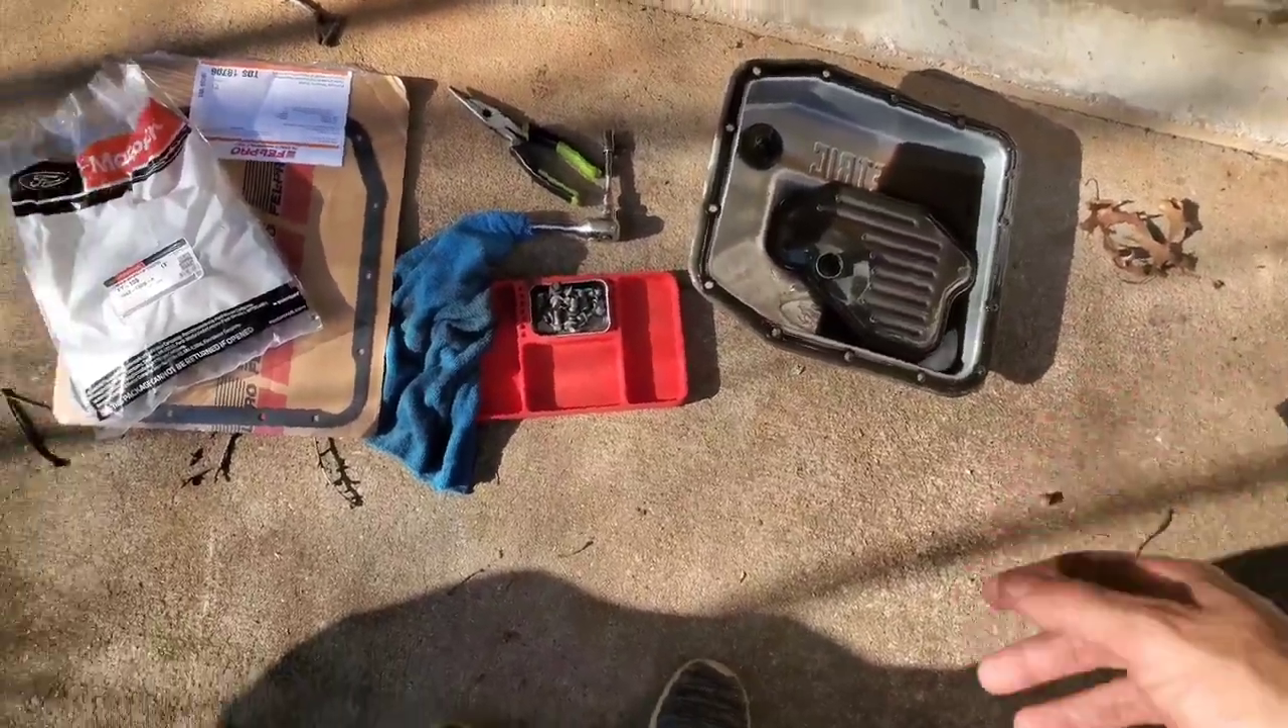Alright guys, so as you can tell, the pan is already off. The filter is already off.